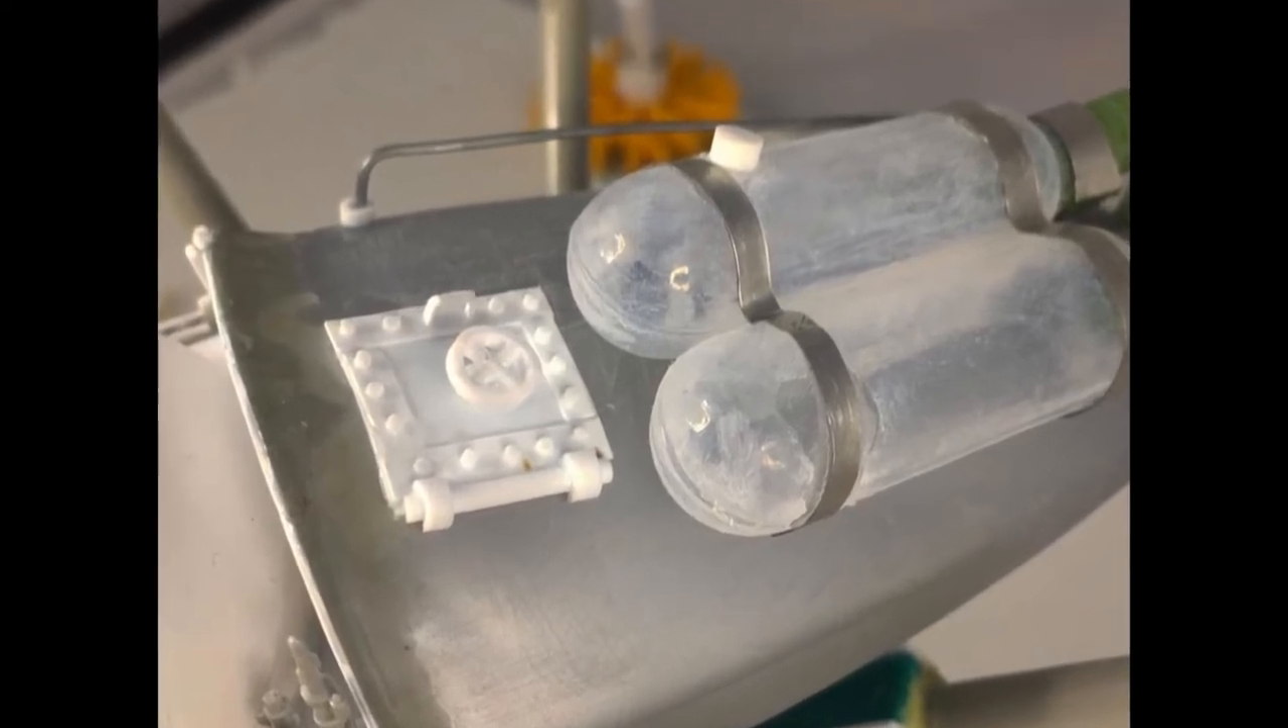For some final detail on the body of the walker, I made a hatch out of all manner of pieces of plasticard.